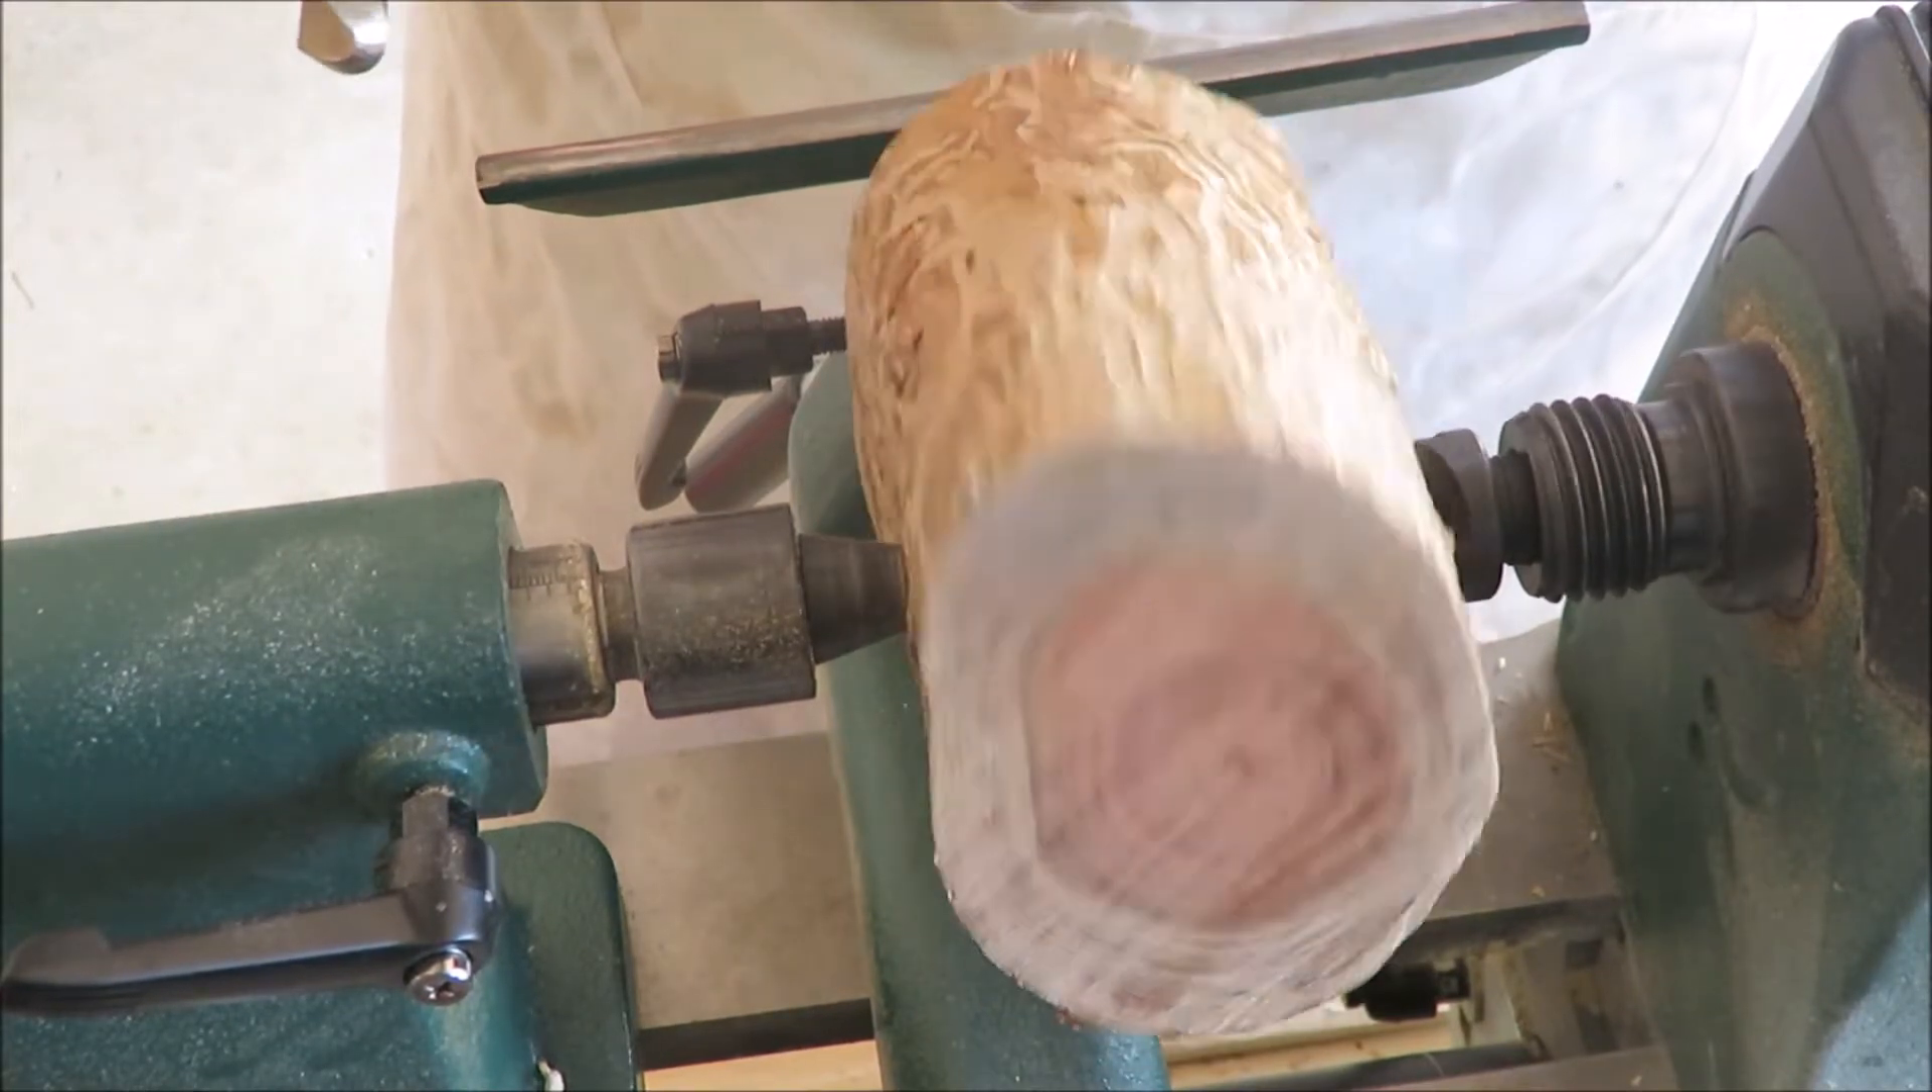Okay, so I've removed all the bark and I've mounted the piece of iron bark on the lathe.